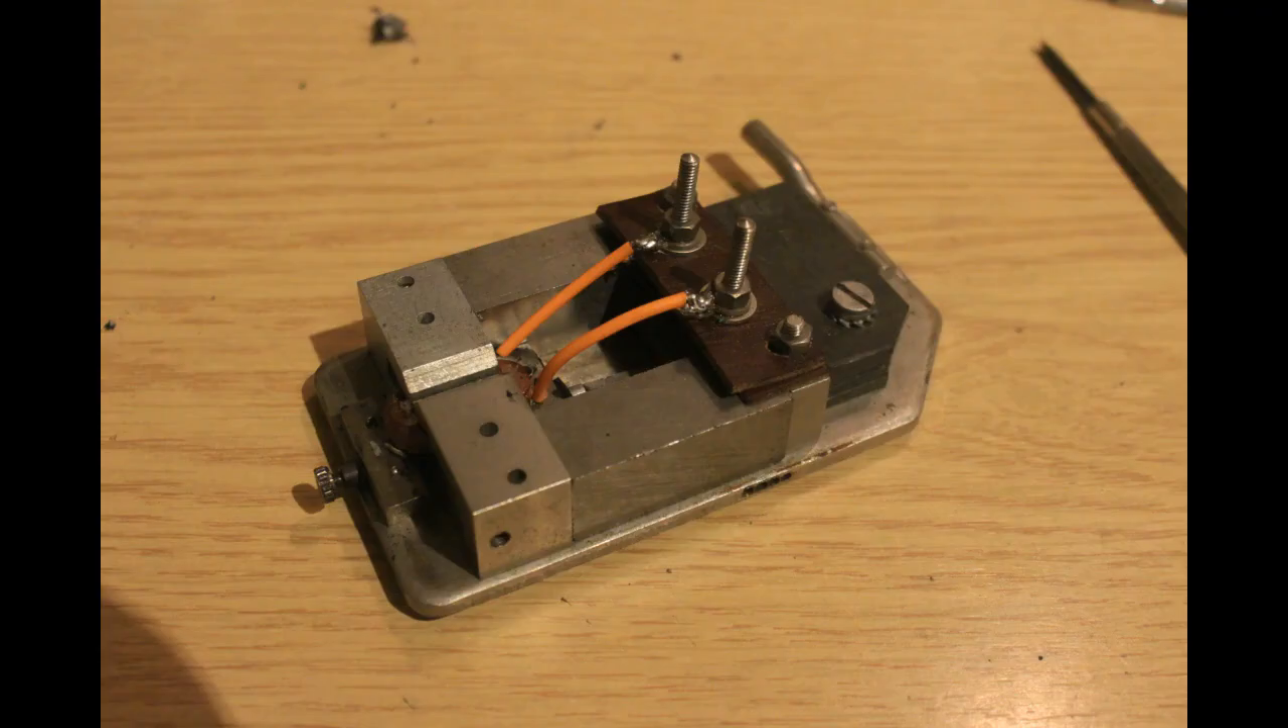And now we've put the terminals back on and soldered the coil.